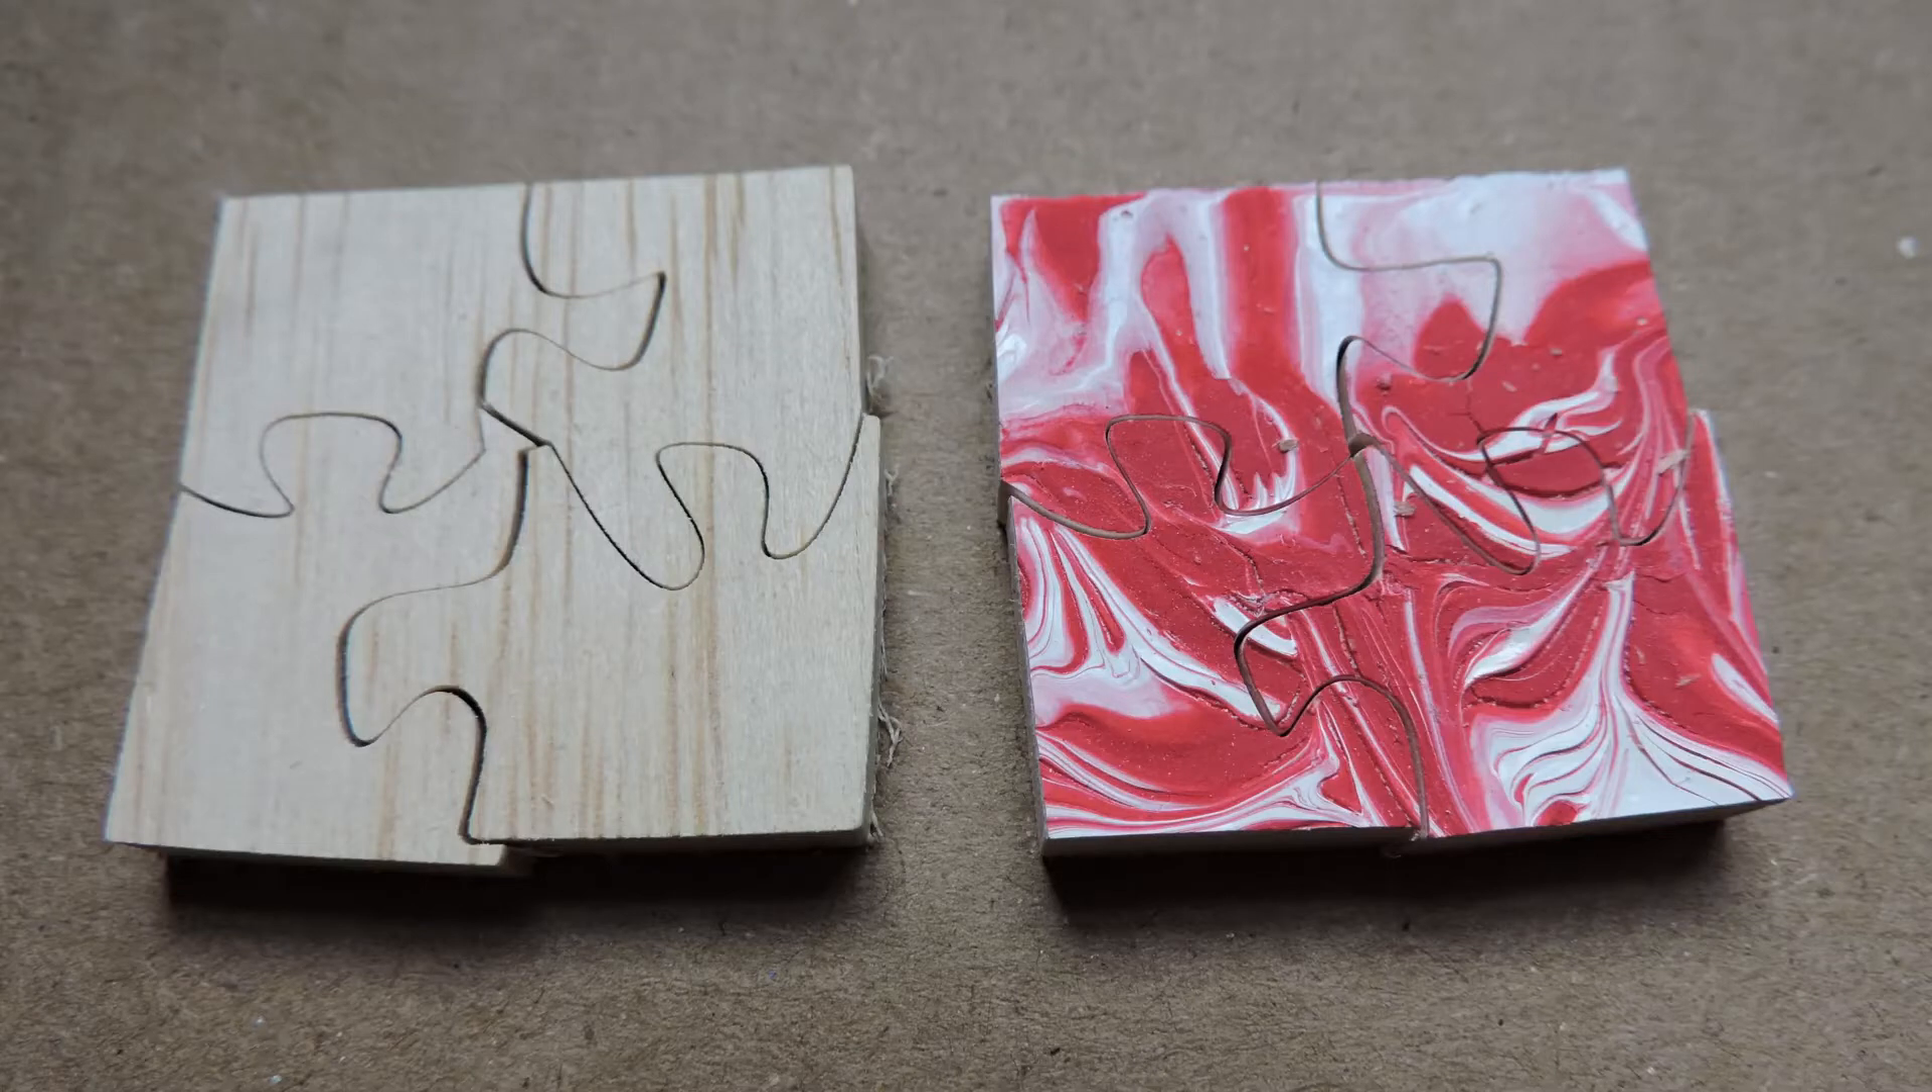And the pieces came out looking okay, and compared to the previous cut, the pieces line up in the center a whole lot better, but the outside edges are still slightly off.